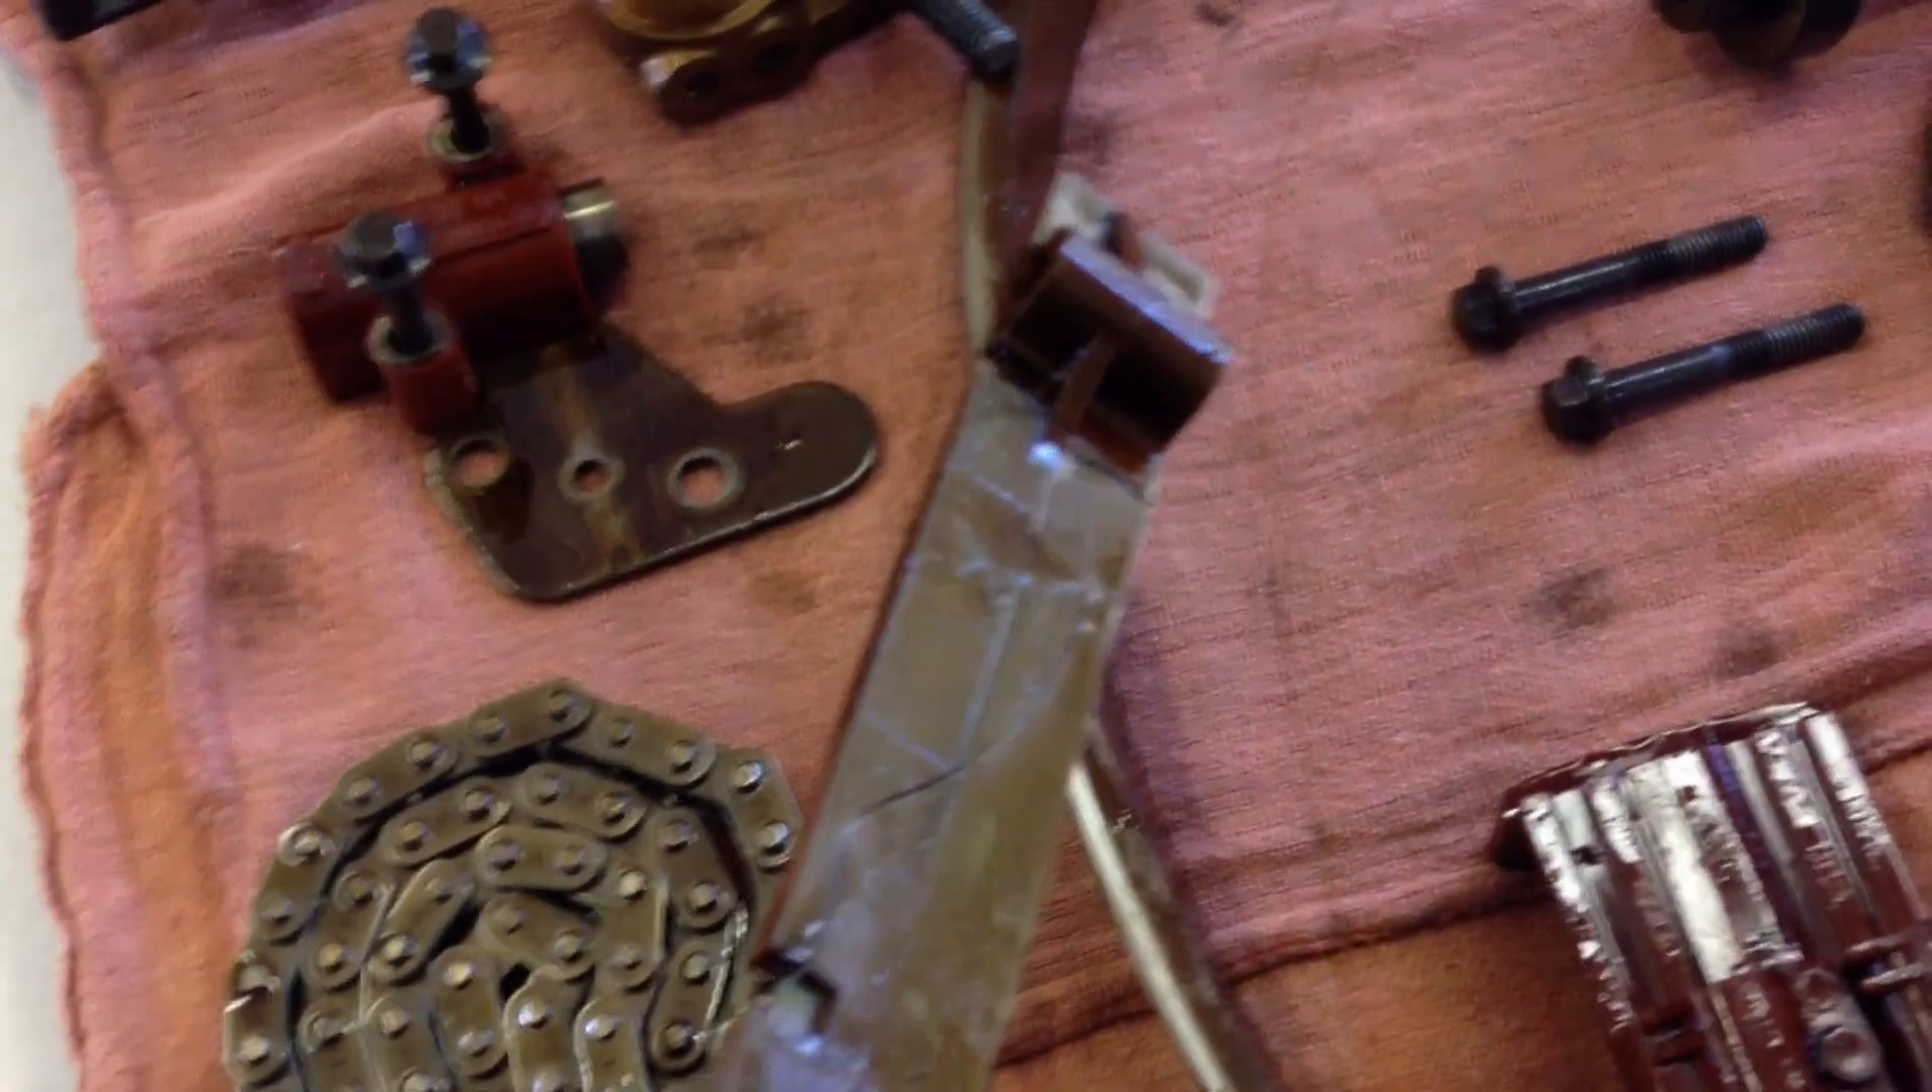Over here is all of our timing components once removed.